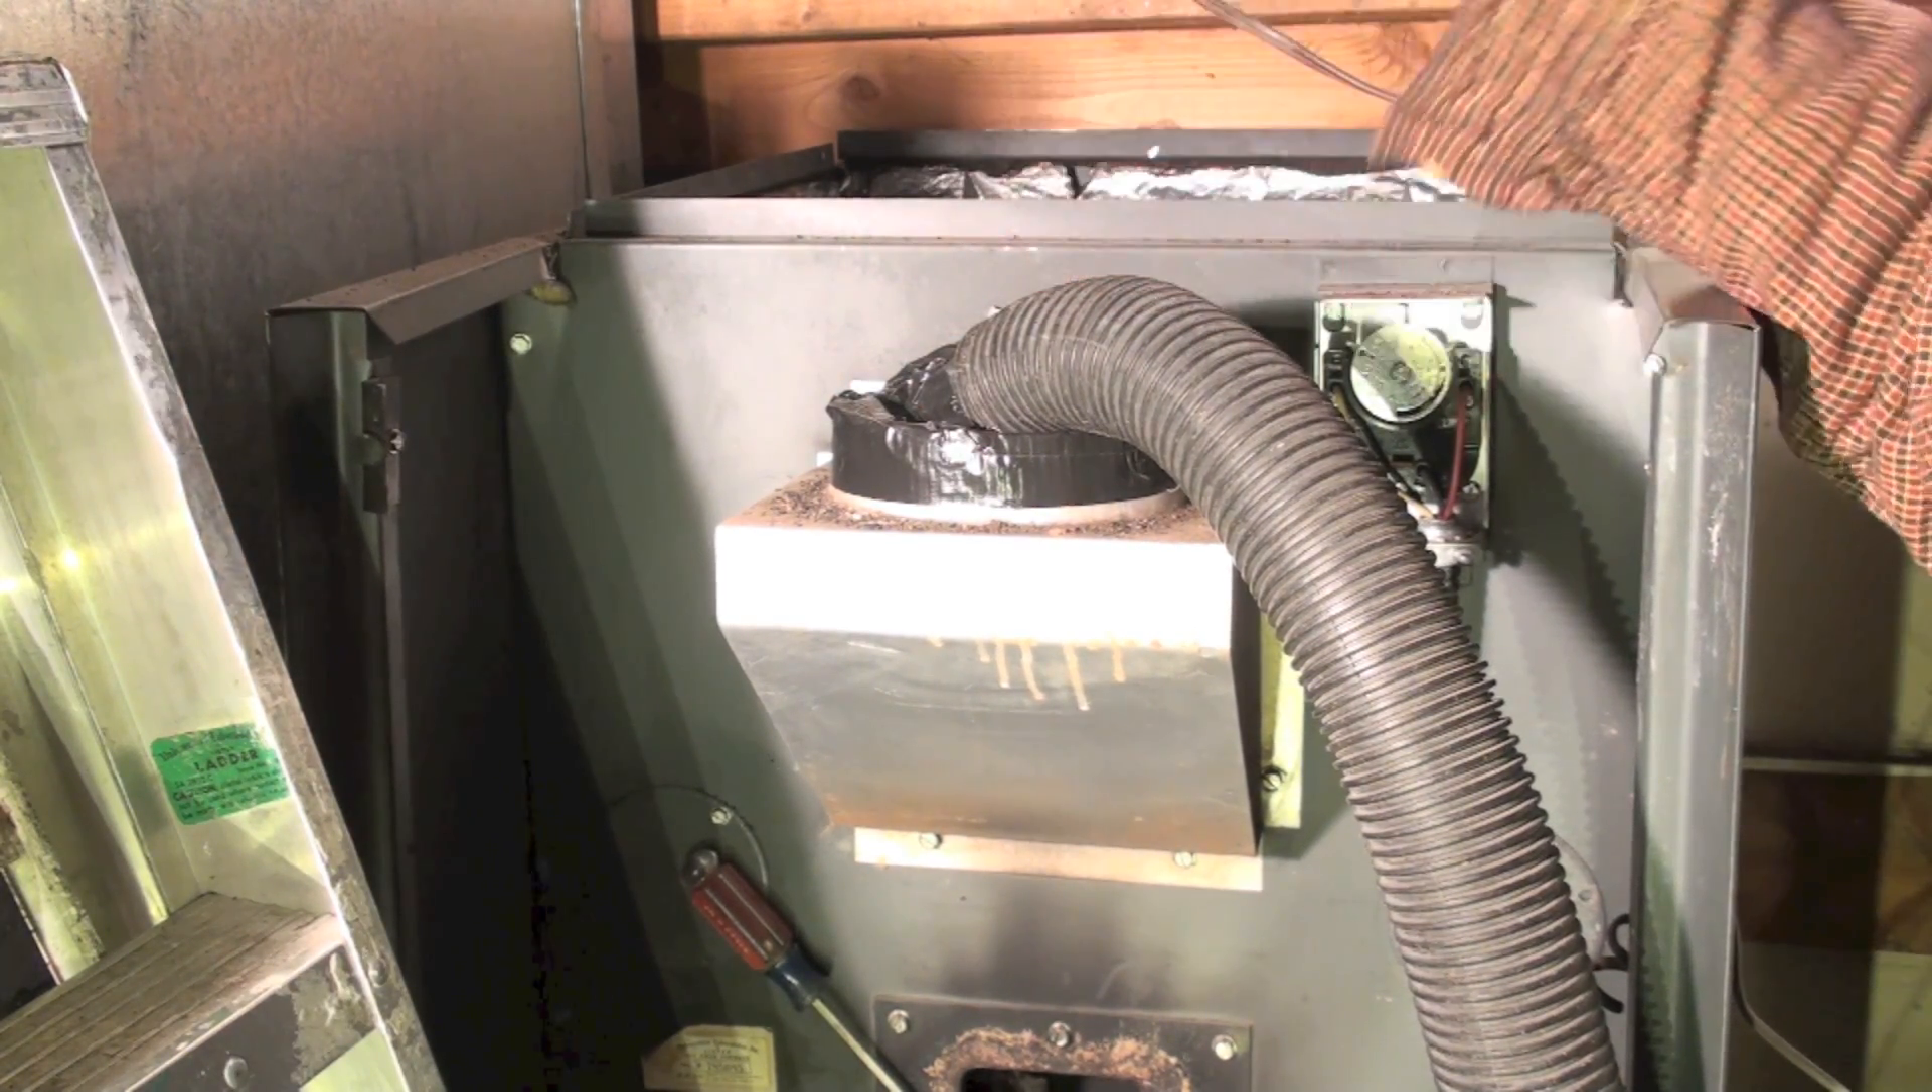Here's a look at where I've got the vac hose here on the vent collar.